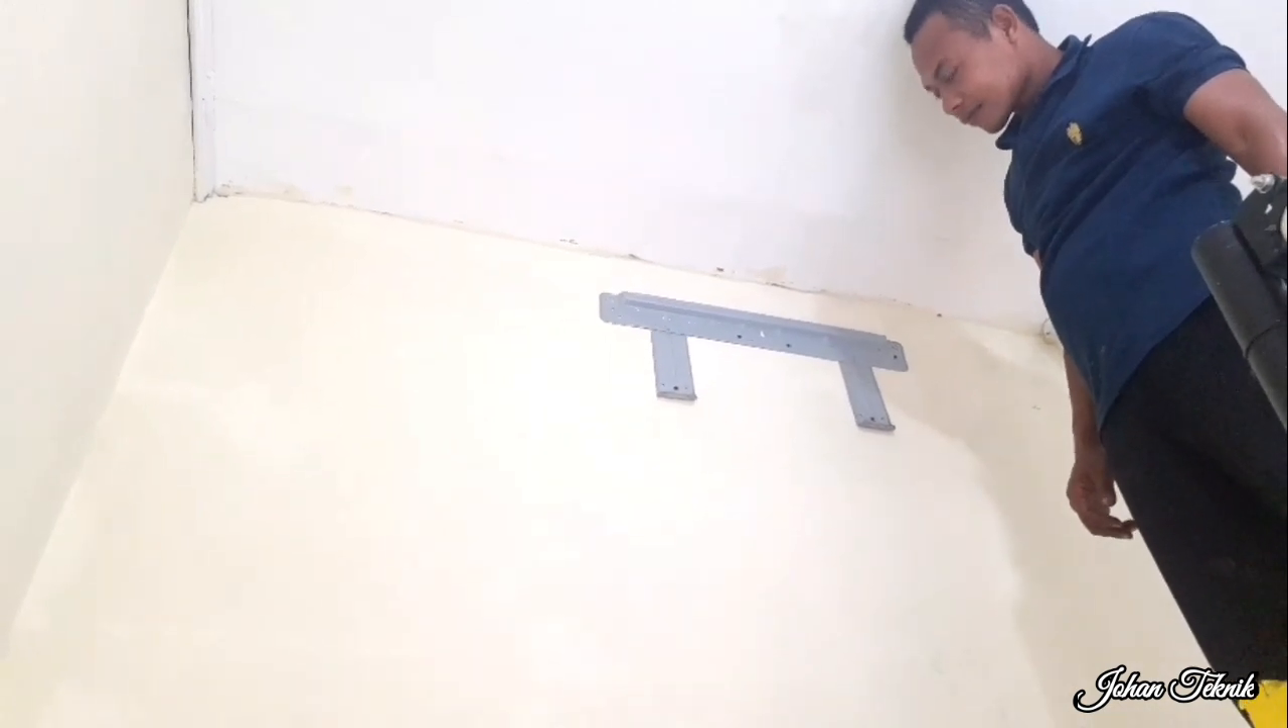Ini untuk bracket sudah sudah terpasang ya untuk bracketnya.